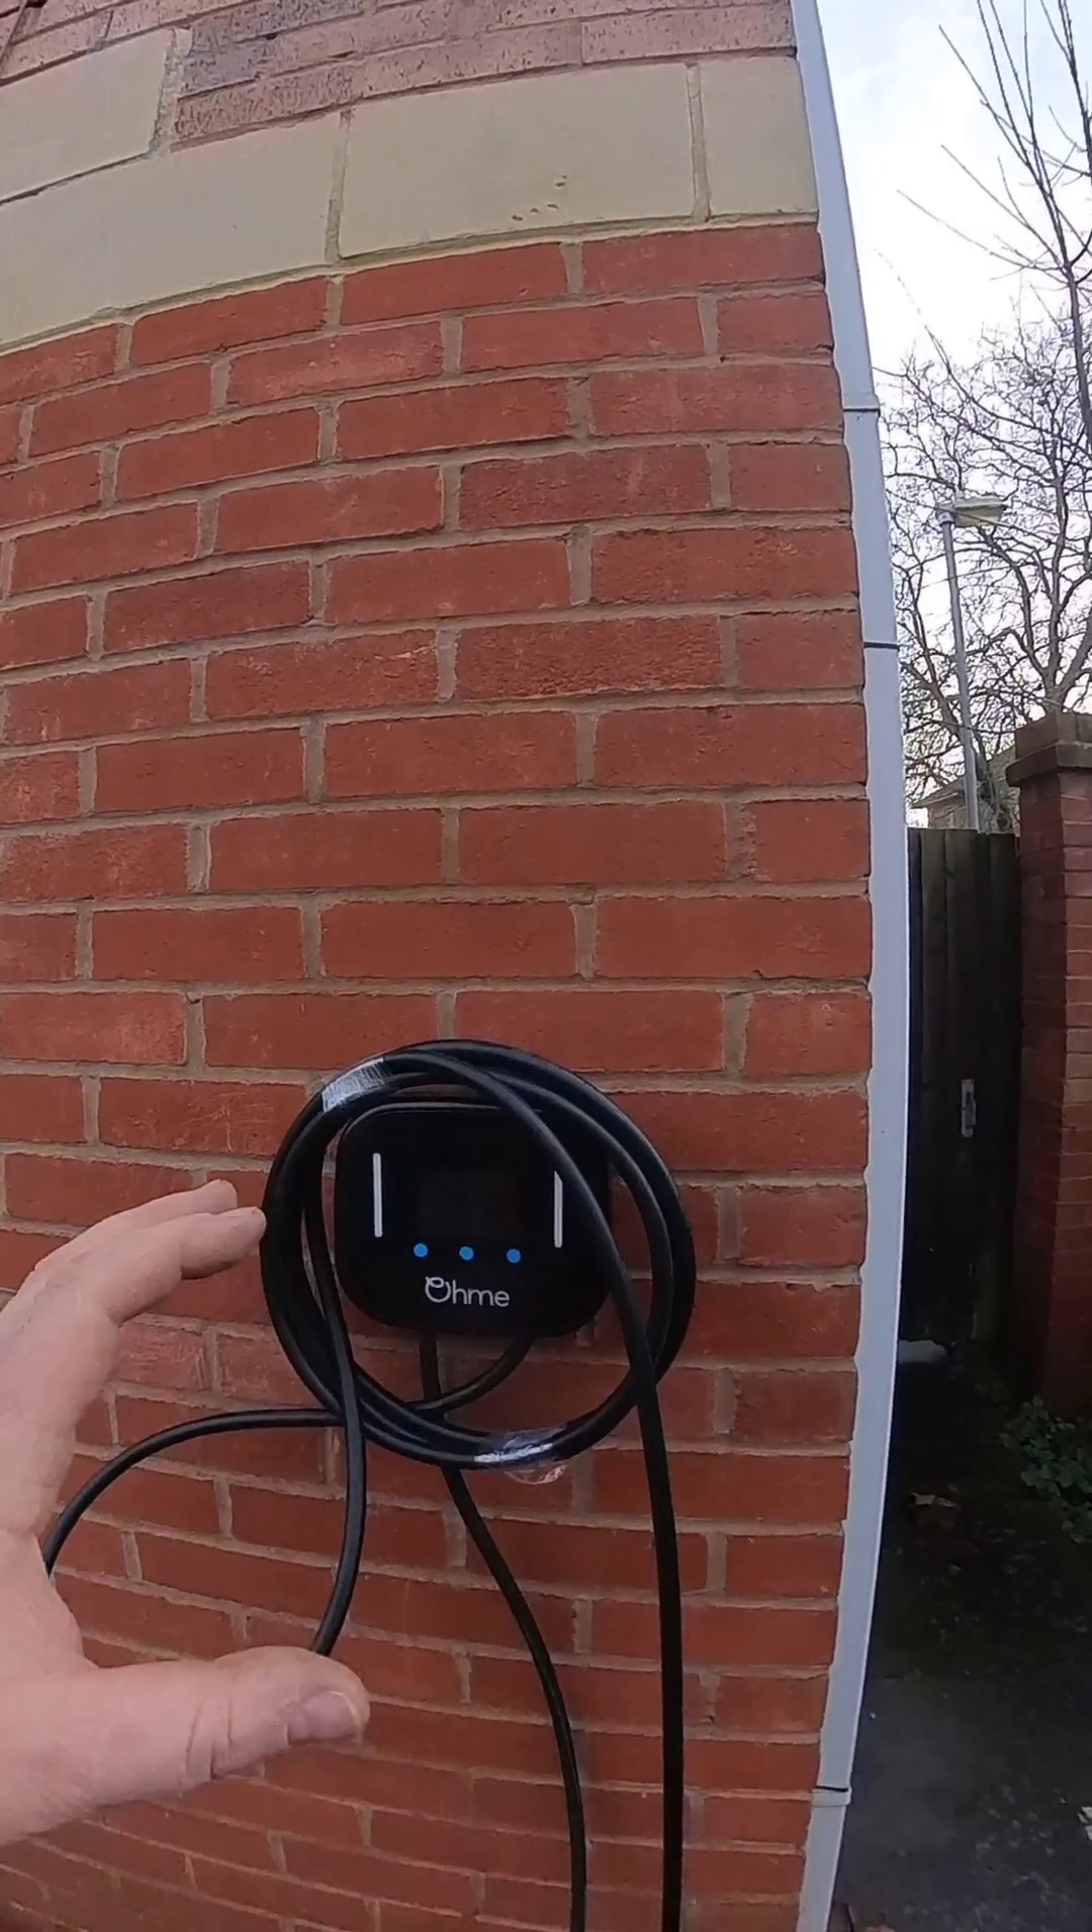So chargers on the wall ready to go.